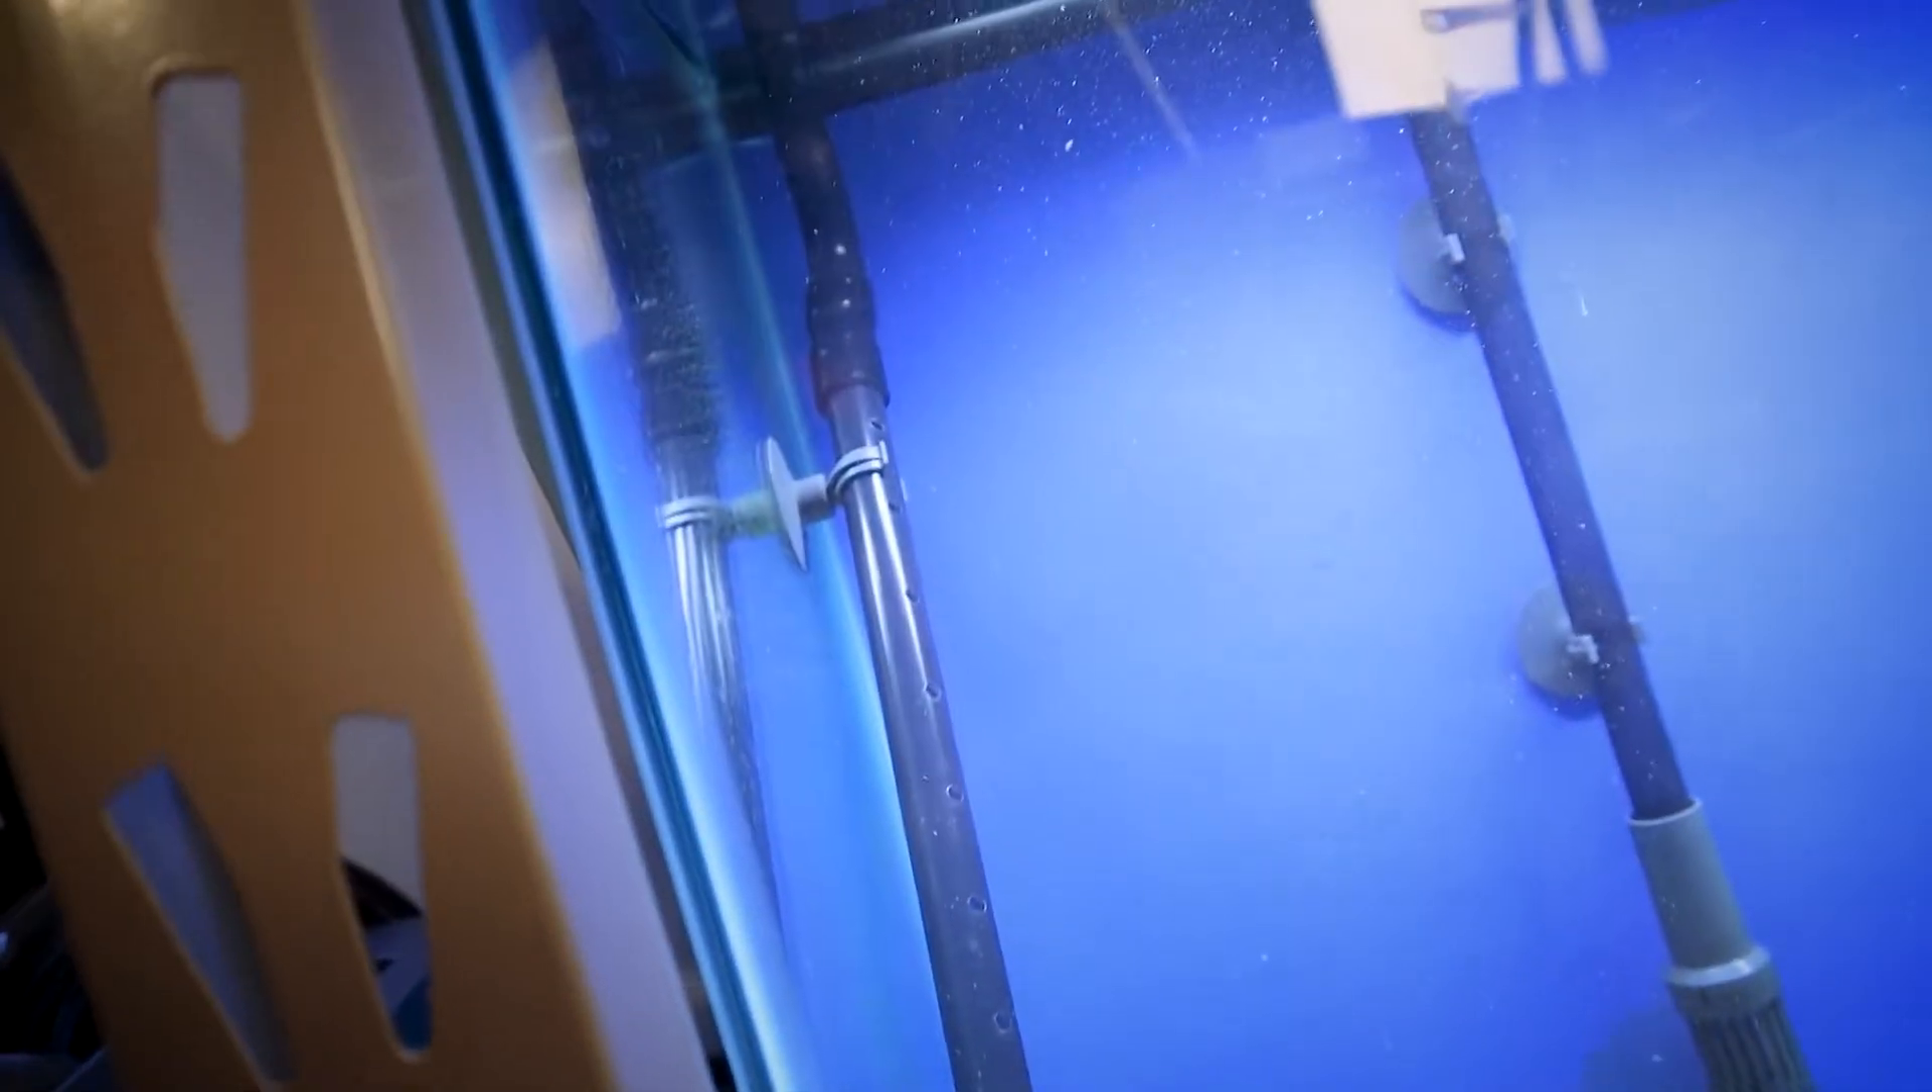So now I've got the tubes attached.